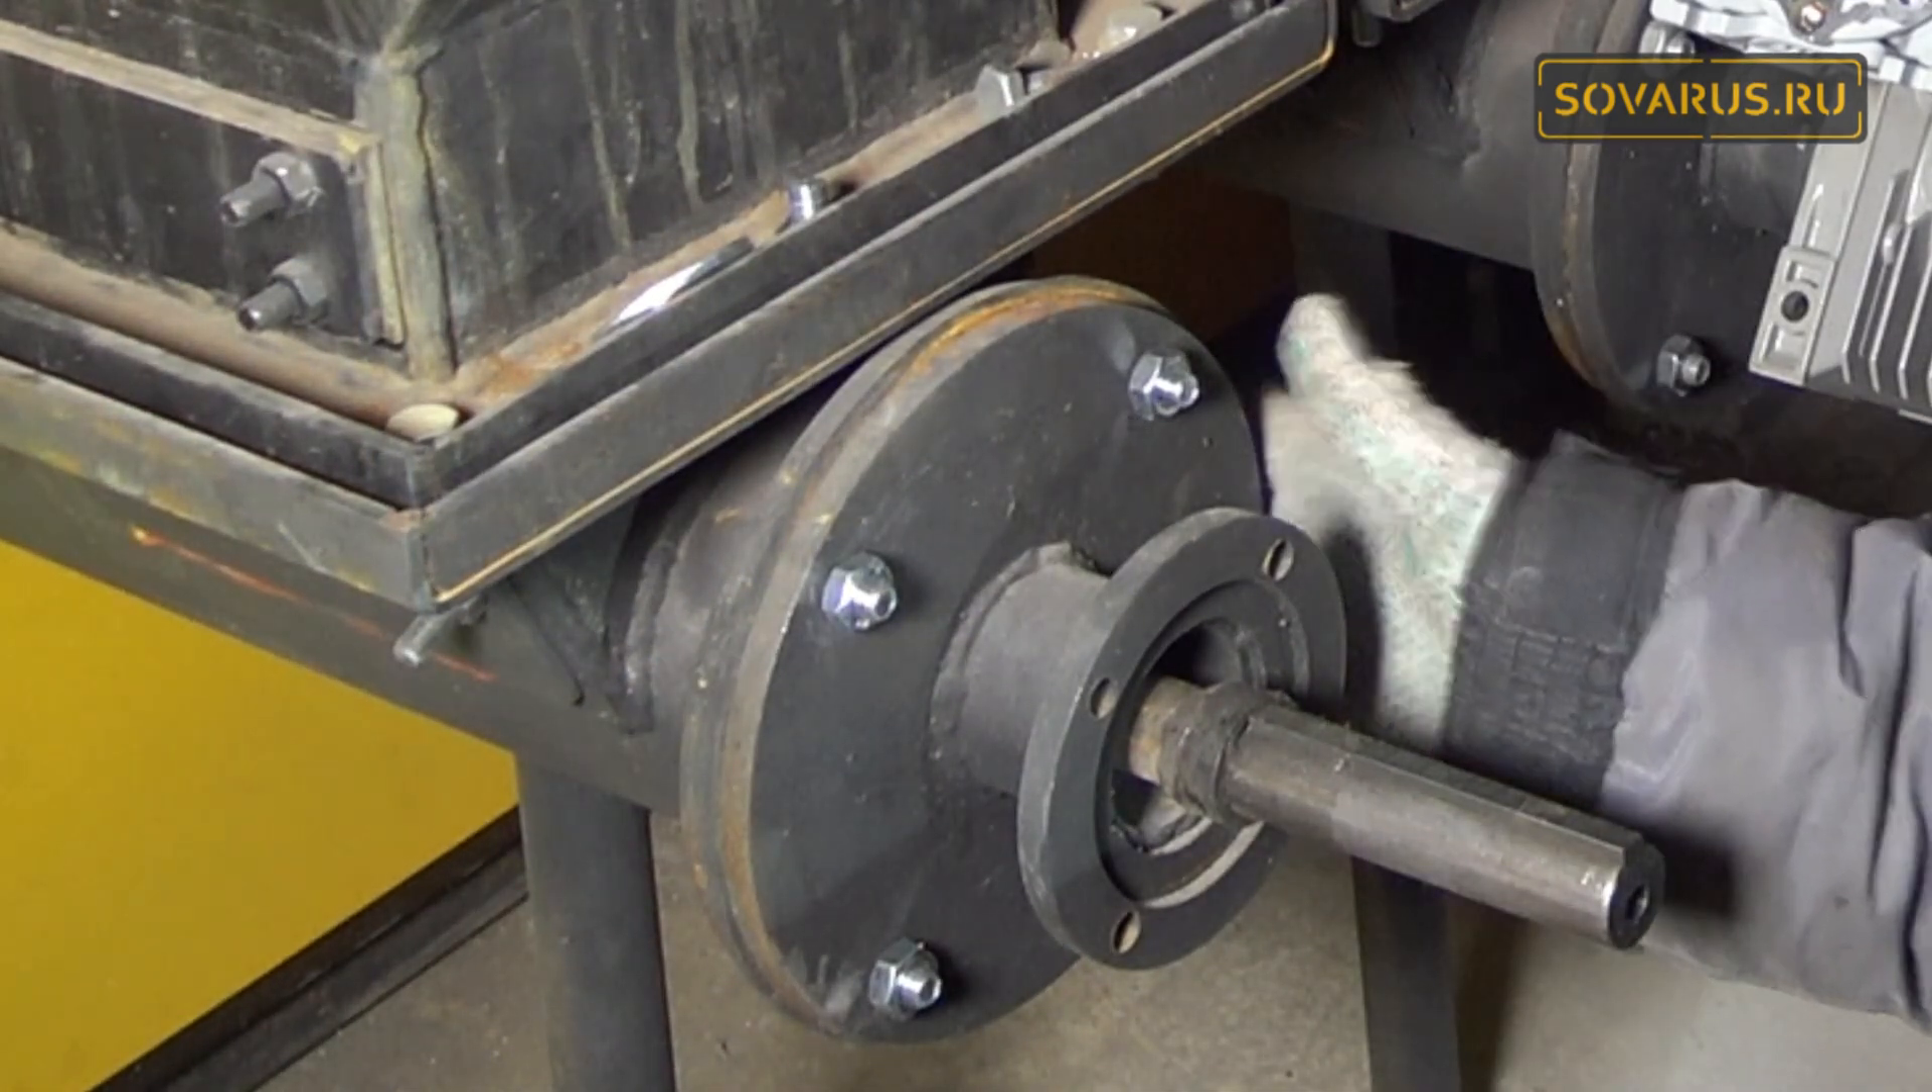Ну что друзья фланец прикручен сейчас буду устанавливать мотор редуктор.